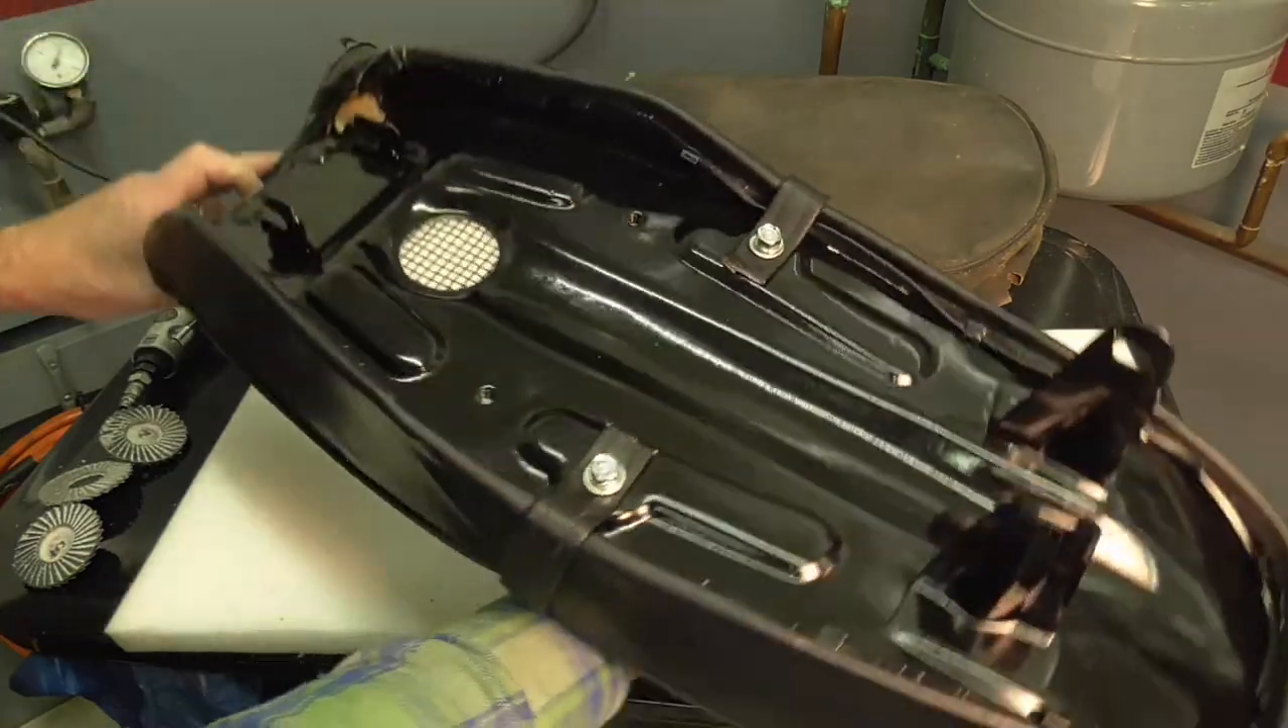And I did include that screen here for drainage.